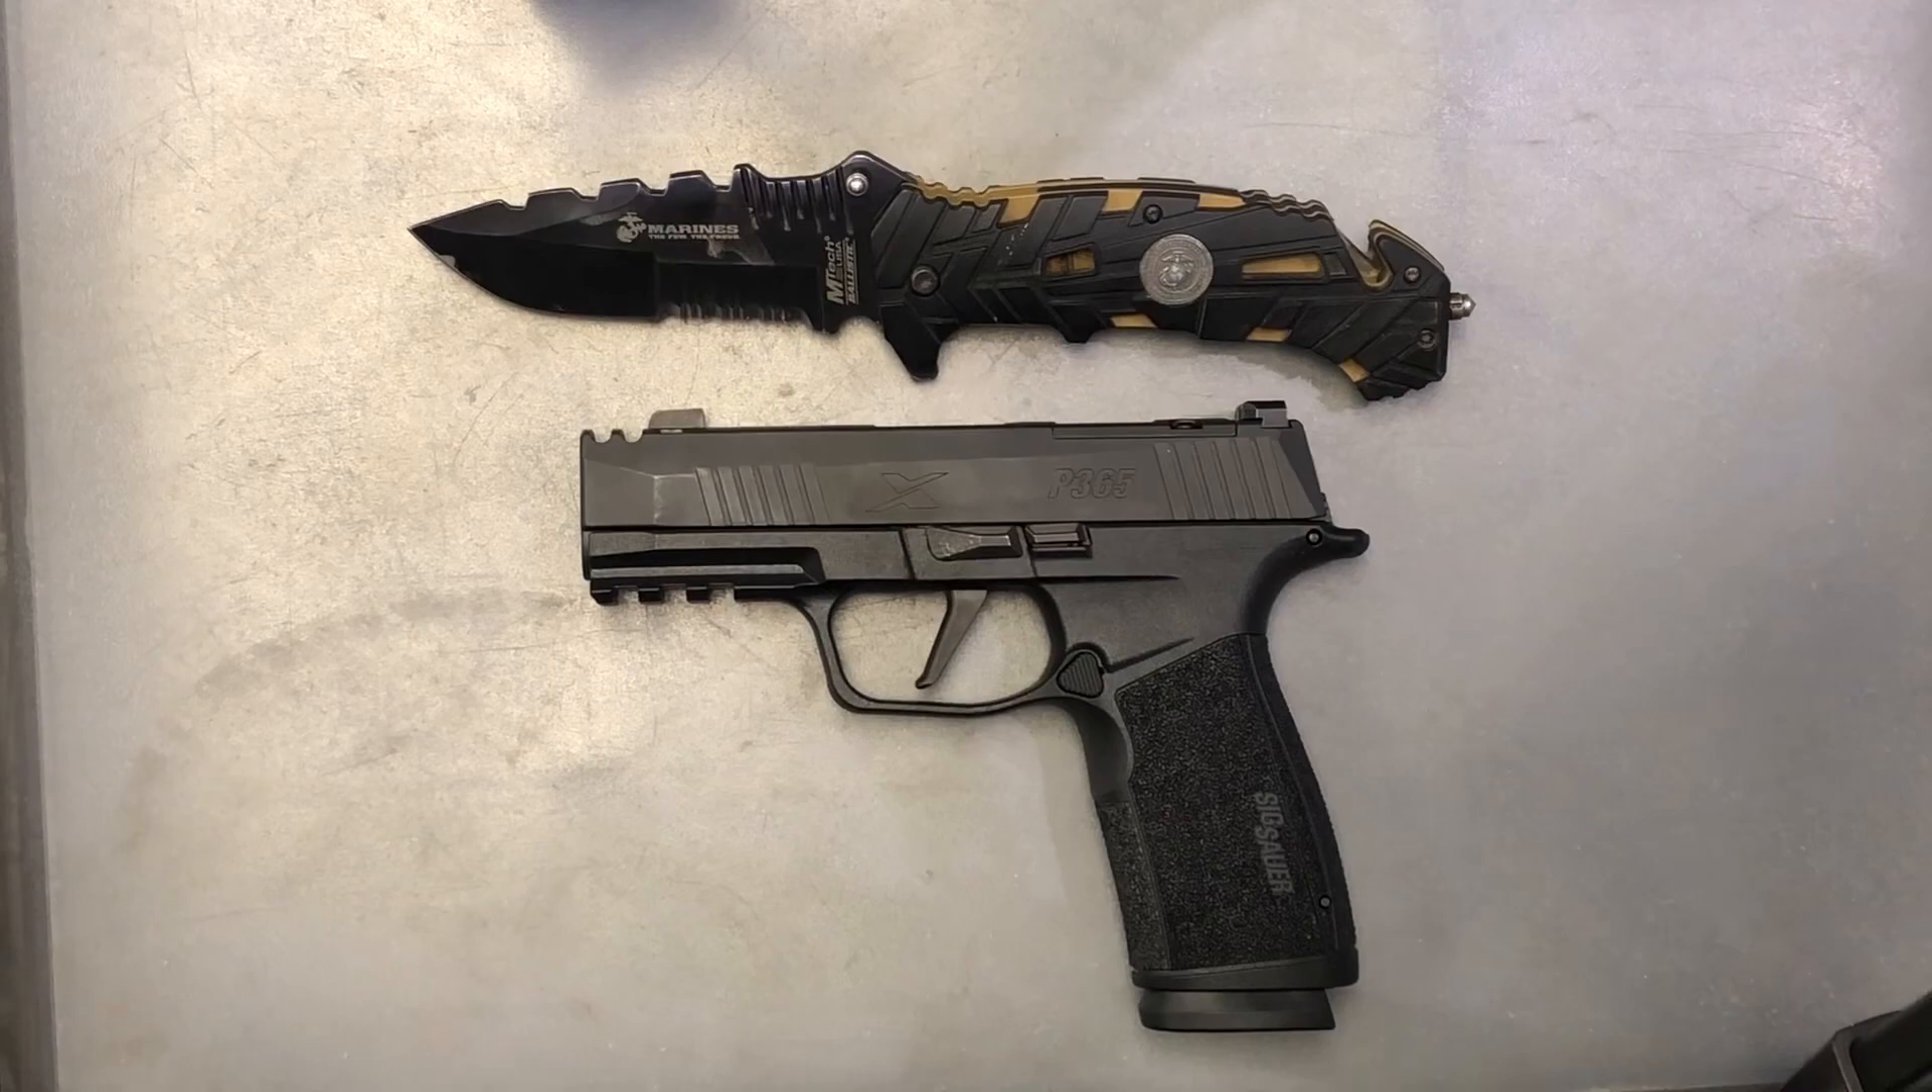And just like that, you have a fully assembled Sig Sauer P365X macro.